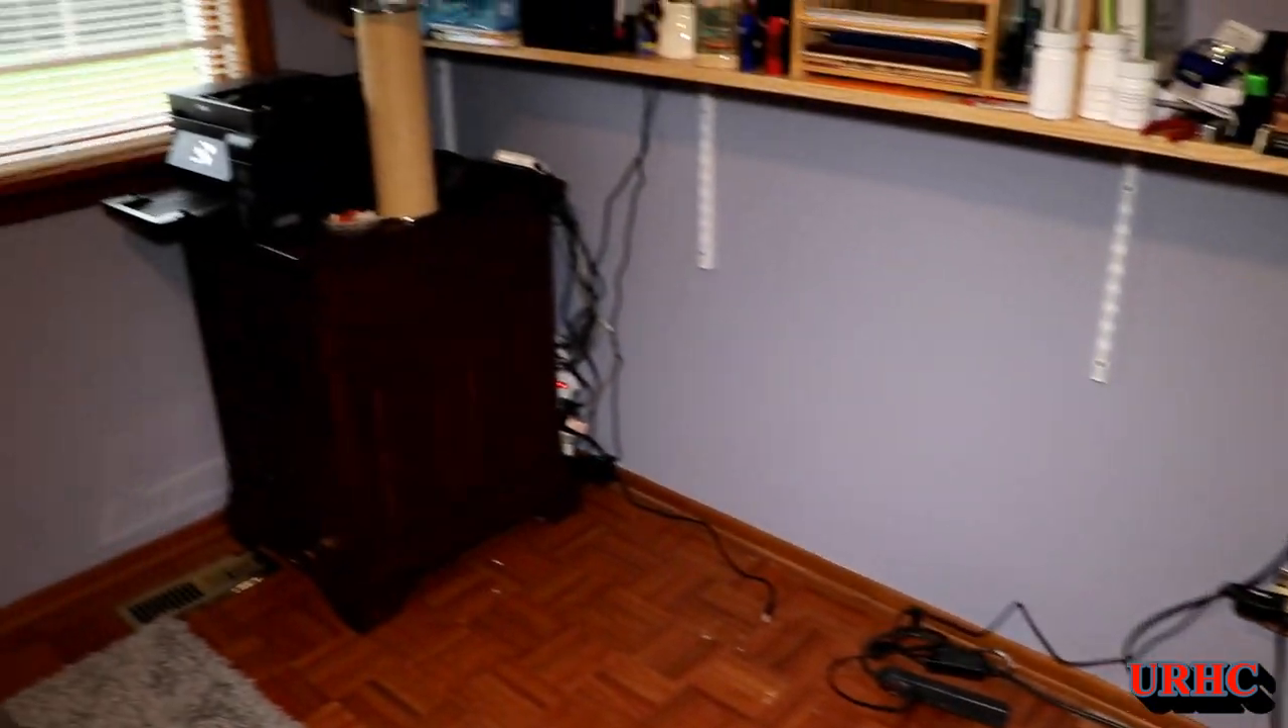So you can see those shelf standards do stick down.